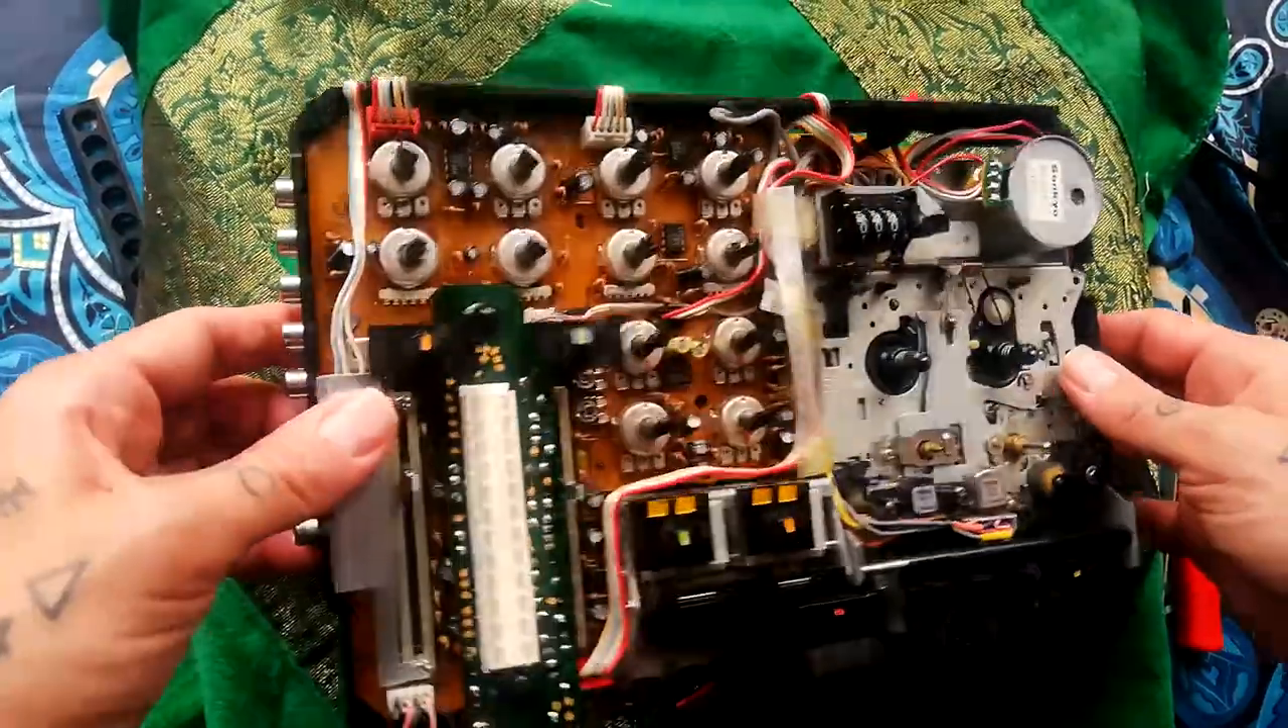So with the outer case removed, you can see we've actually got pretty good access to this board.